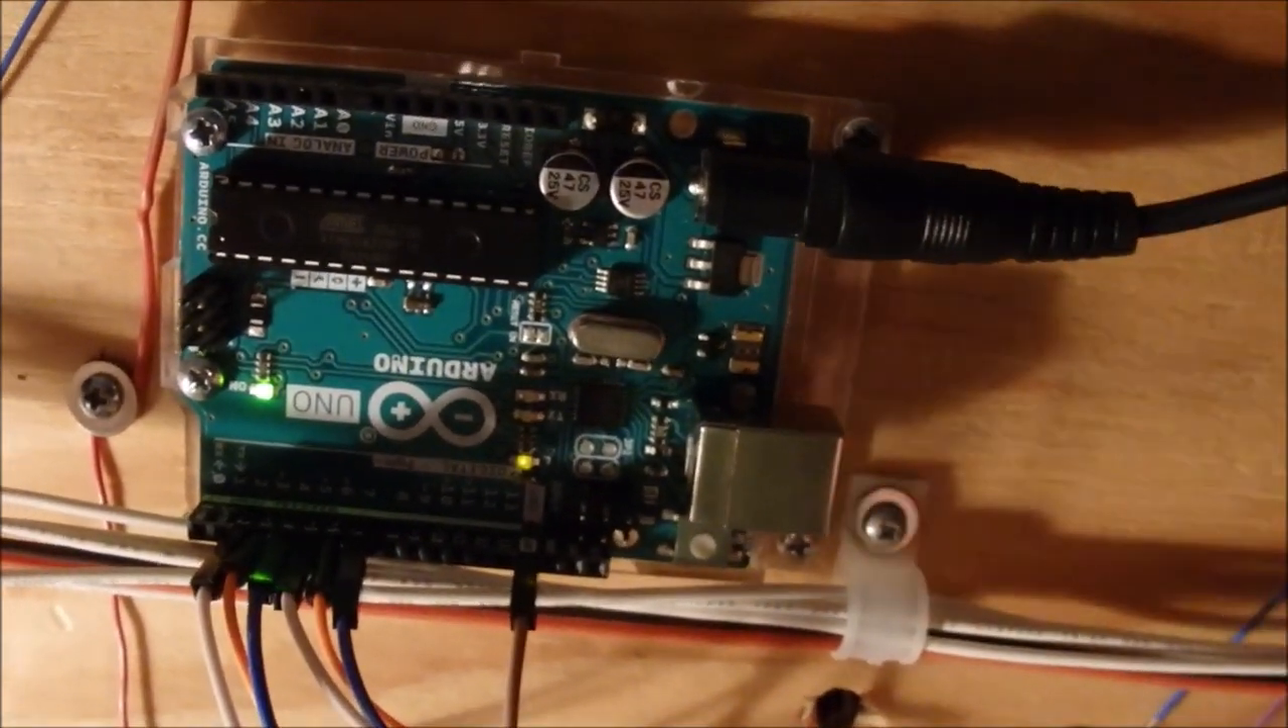I've got a nine volt power supply plugged into the arduino board.